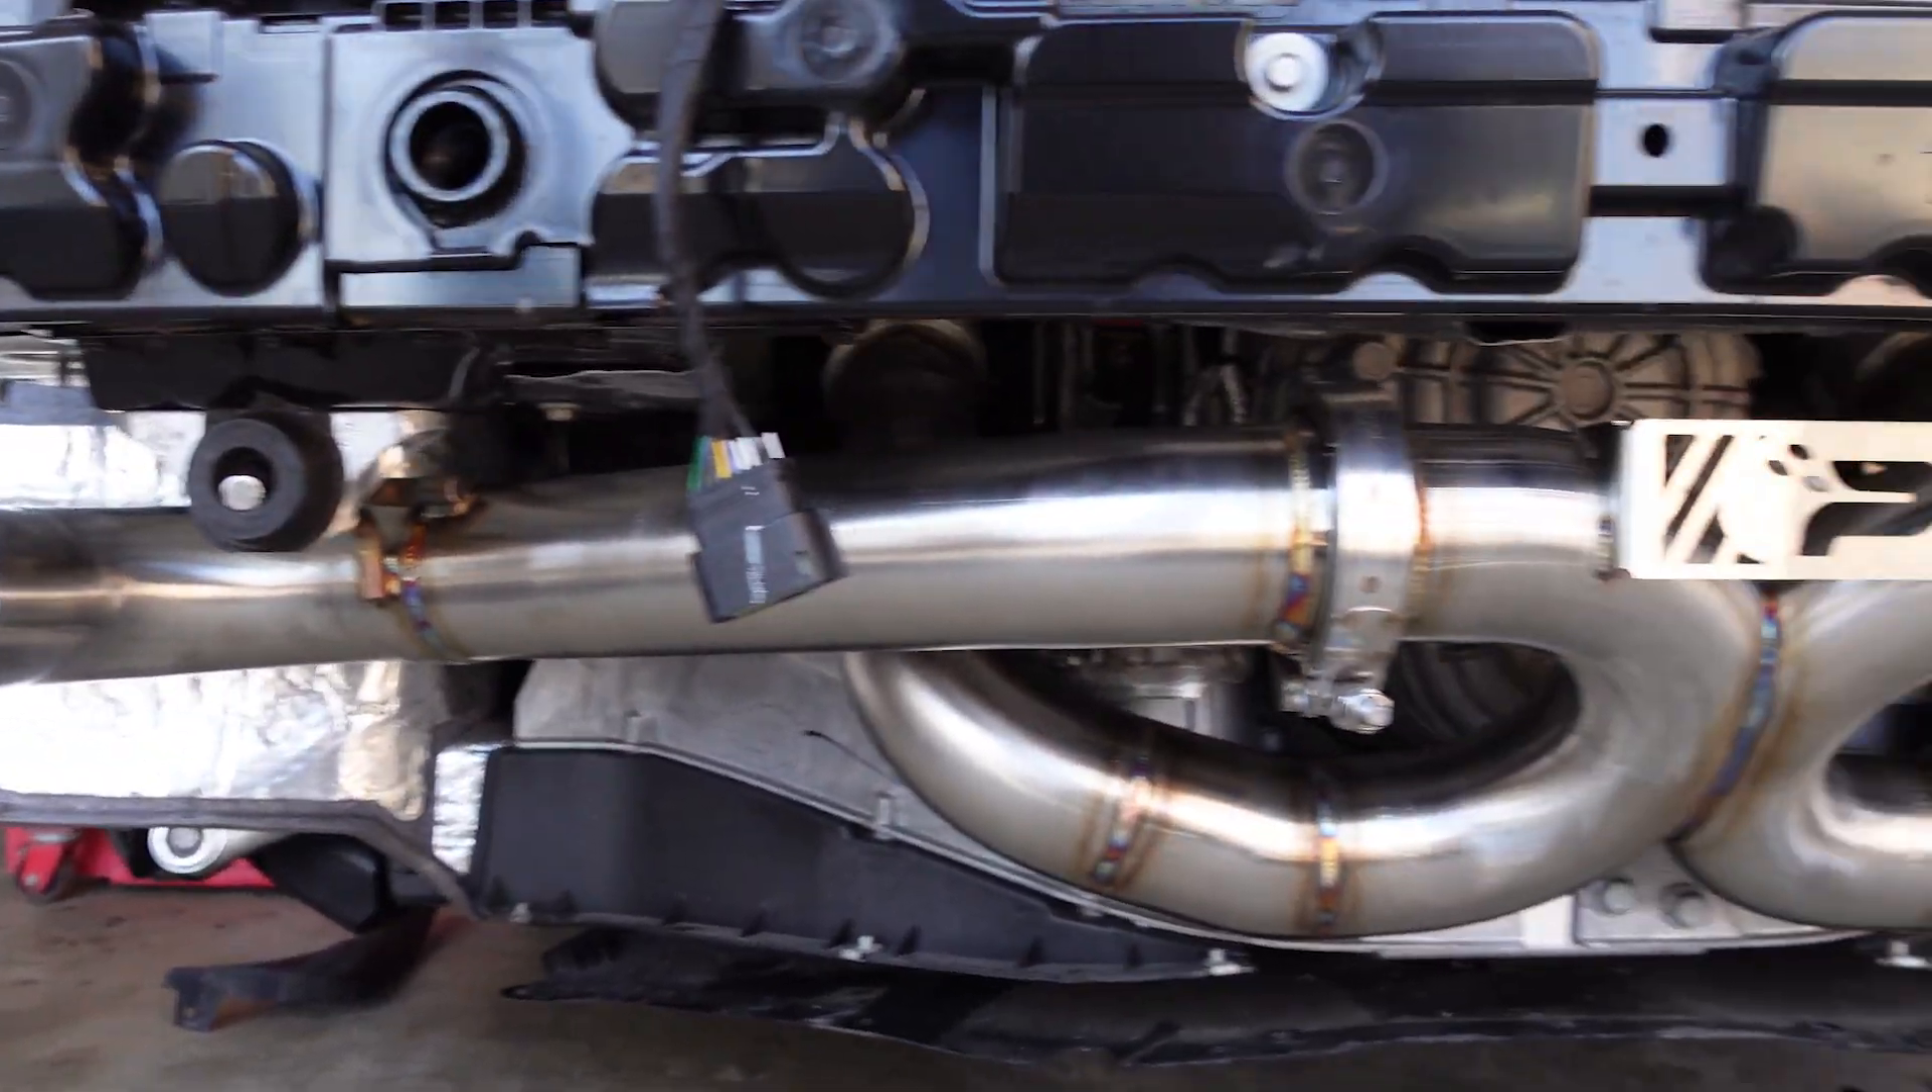All right guys so we have the cat-back already mounted right there.